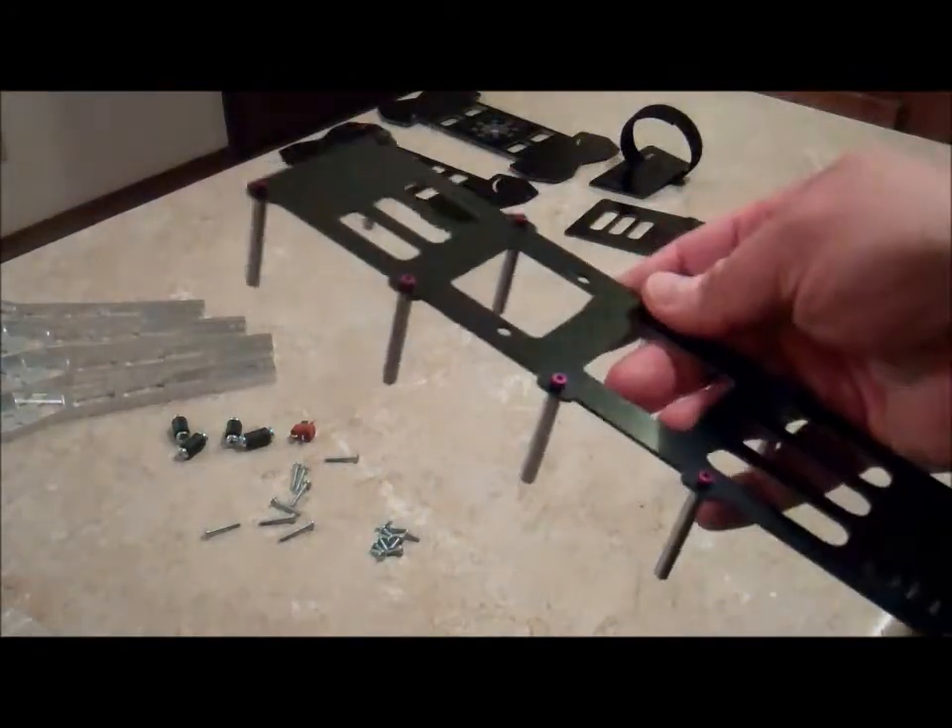Alright, so you can see I got all of these standoffs on here with the purple screws.